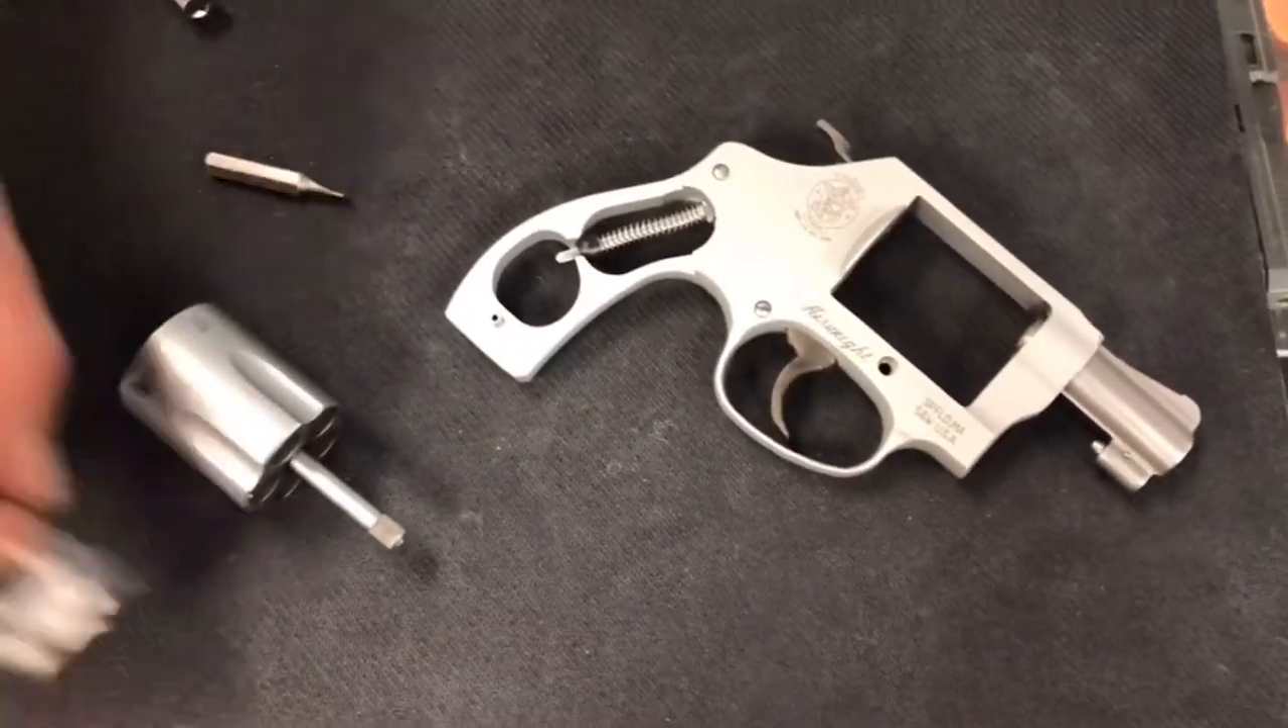So your trigger job is essentially done. All we have left to do is put your cylinder back in and, and your grips.